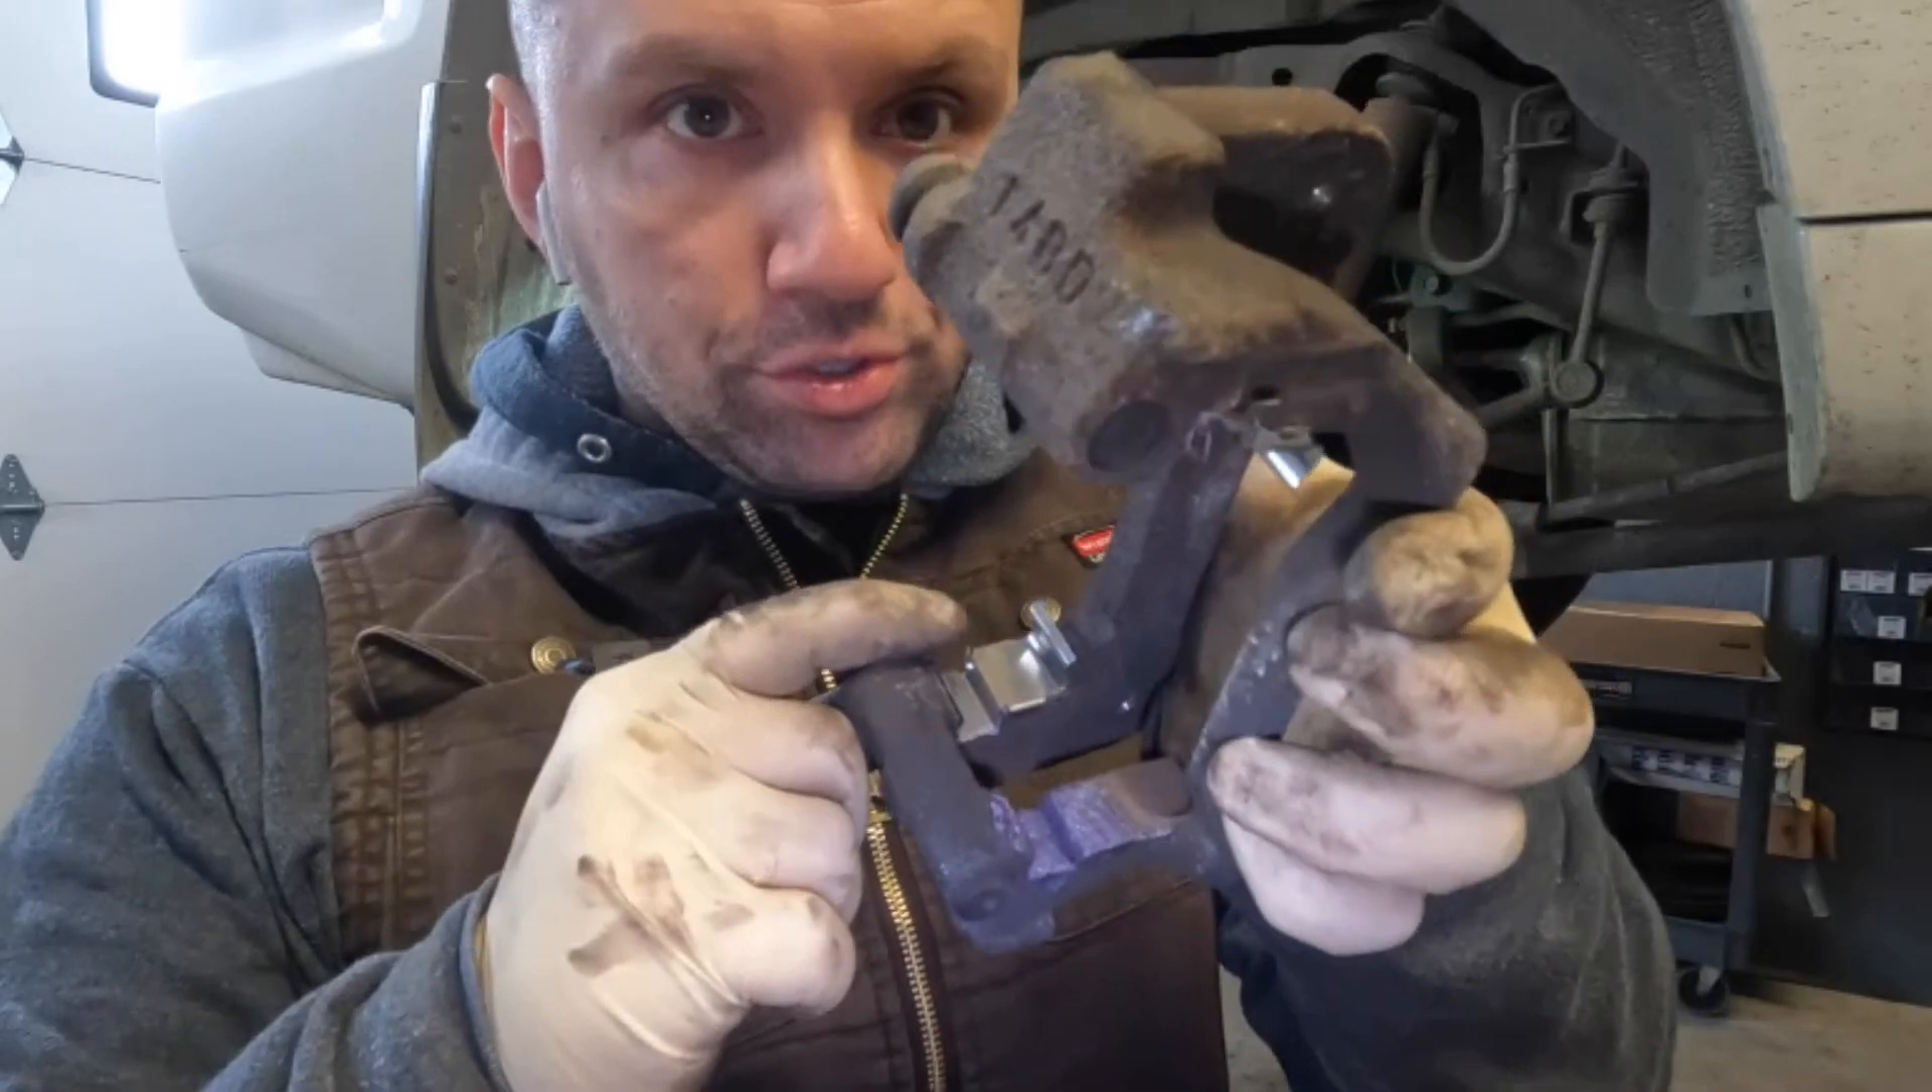I cleaned up my bracket and I got most of the shims on there.